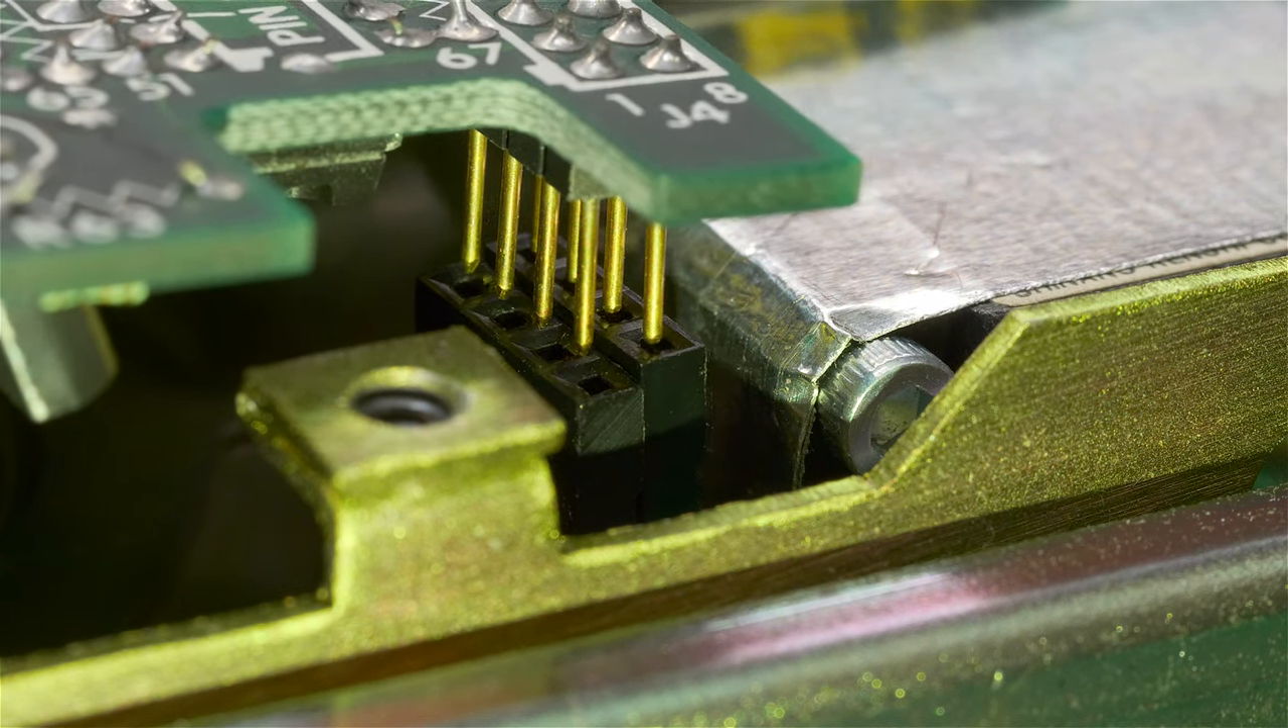And I now have two separate connectors and two sets of two rows of pins here I need to connect.